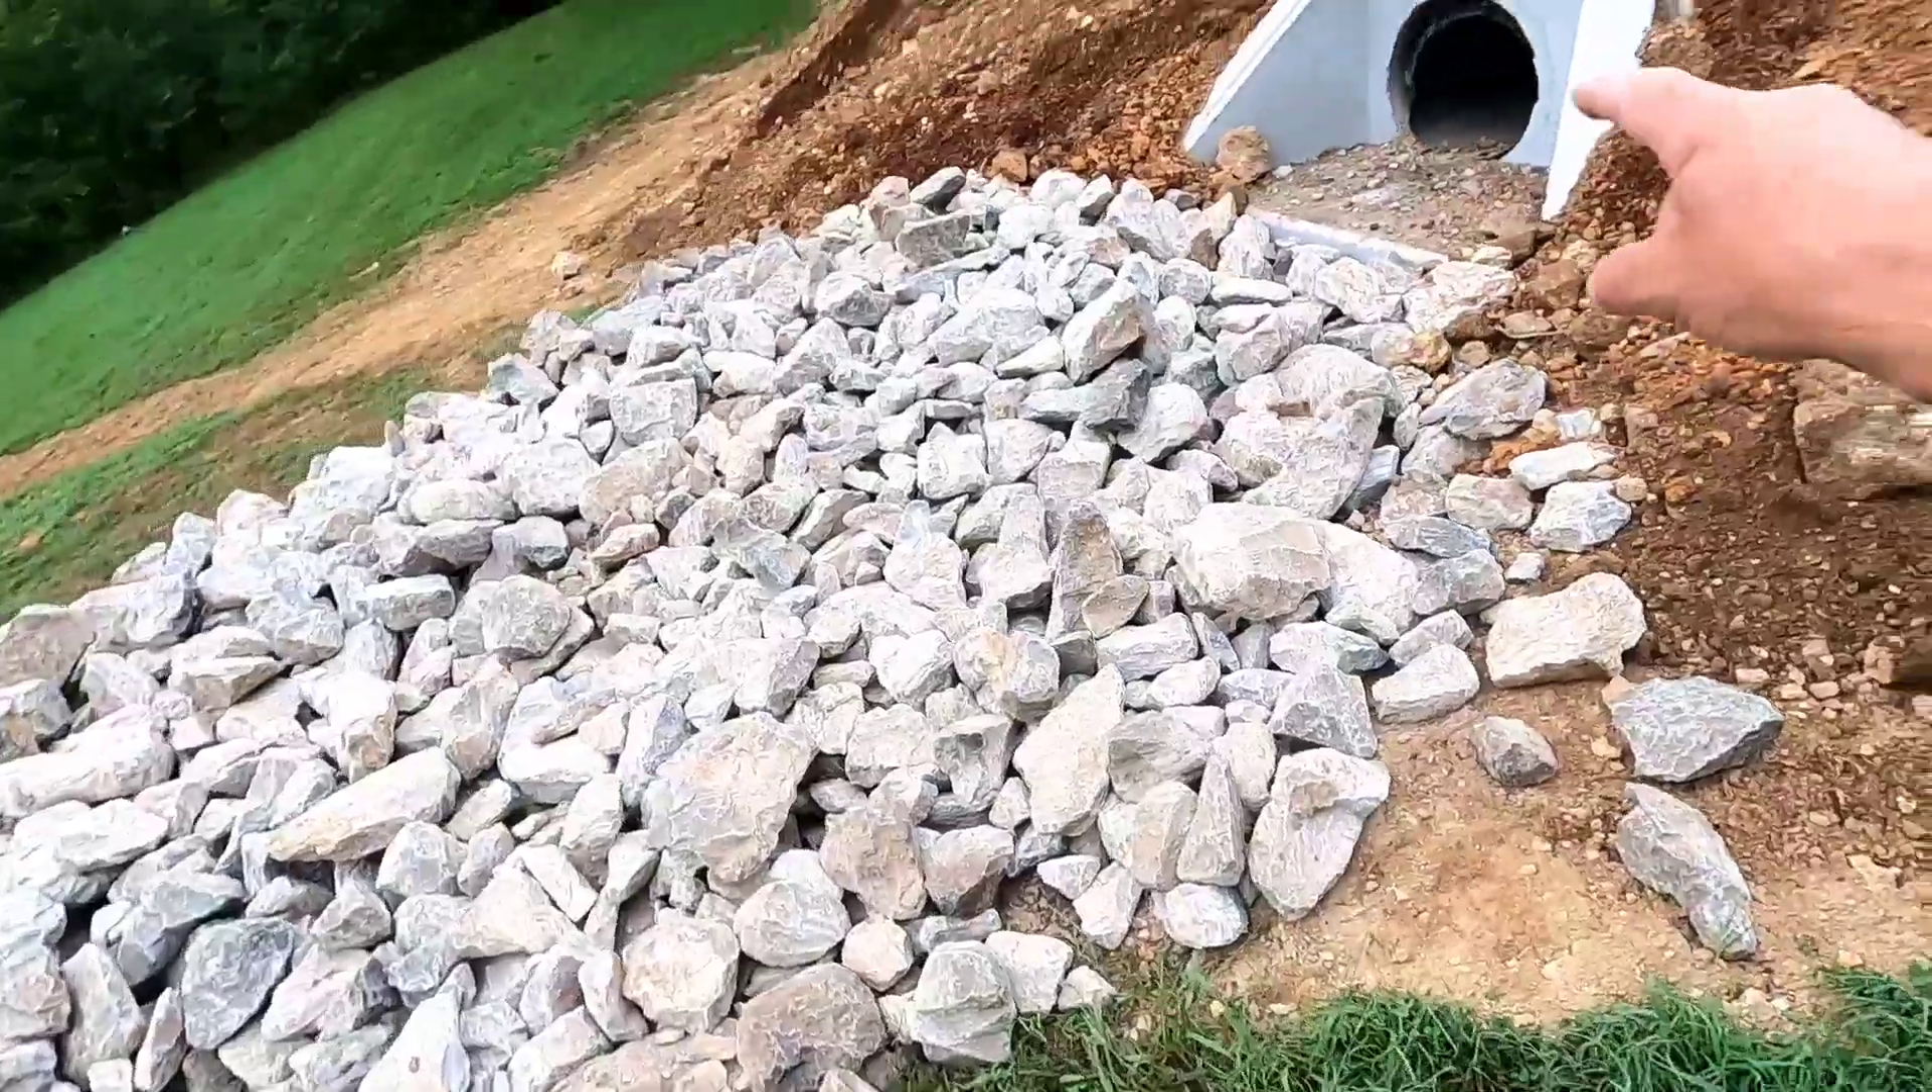The head wall side got all that rip rap put in yesterday.